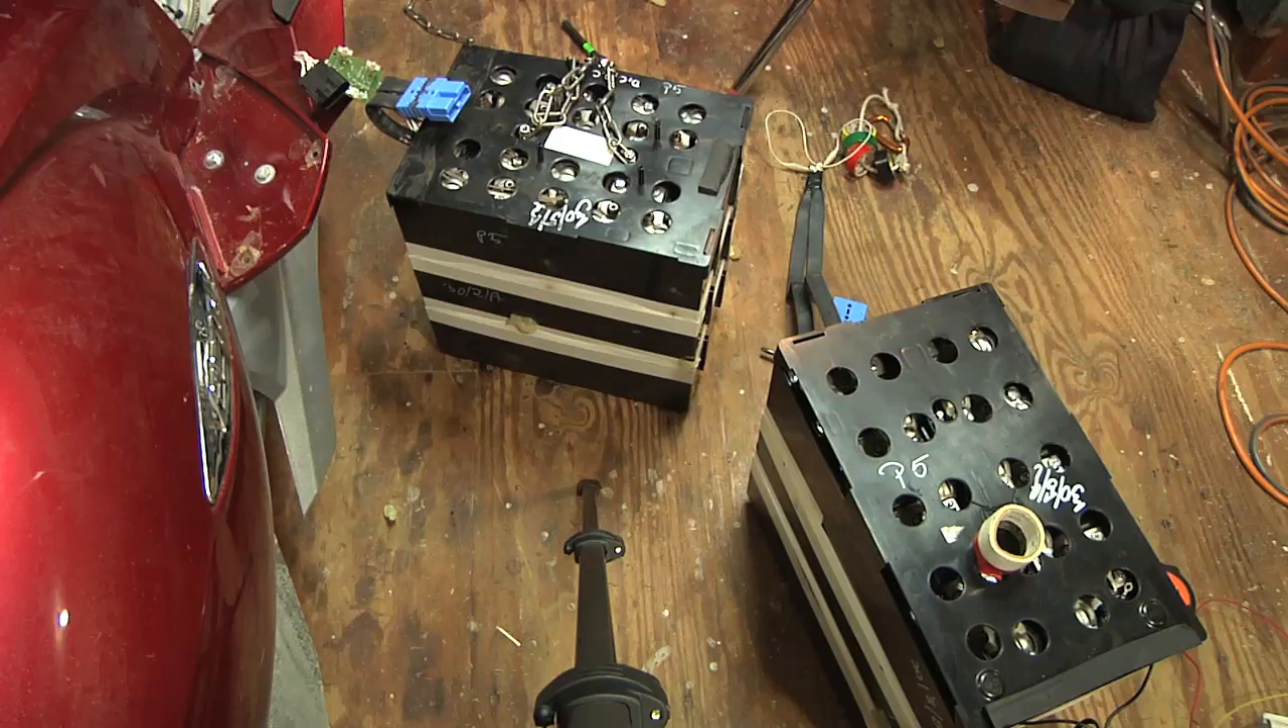Uh, both halves of the battery pack are out of the Vectrix and on the floor, and now I can start playing with them.